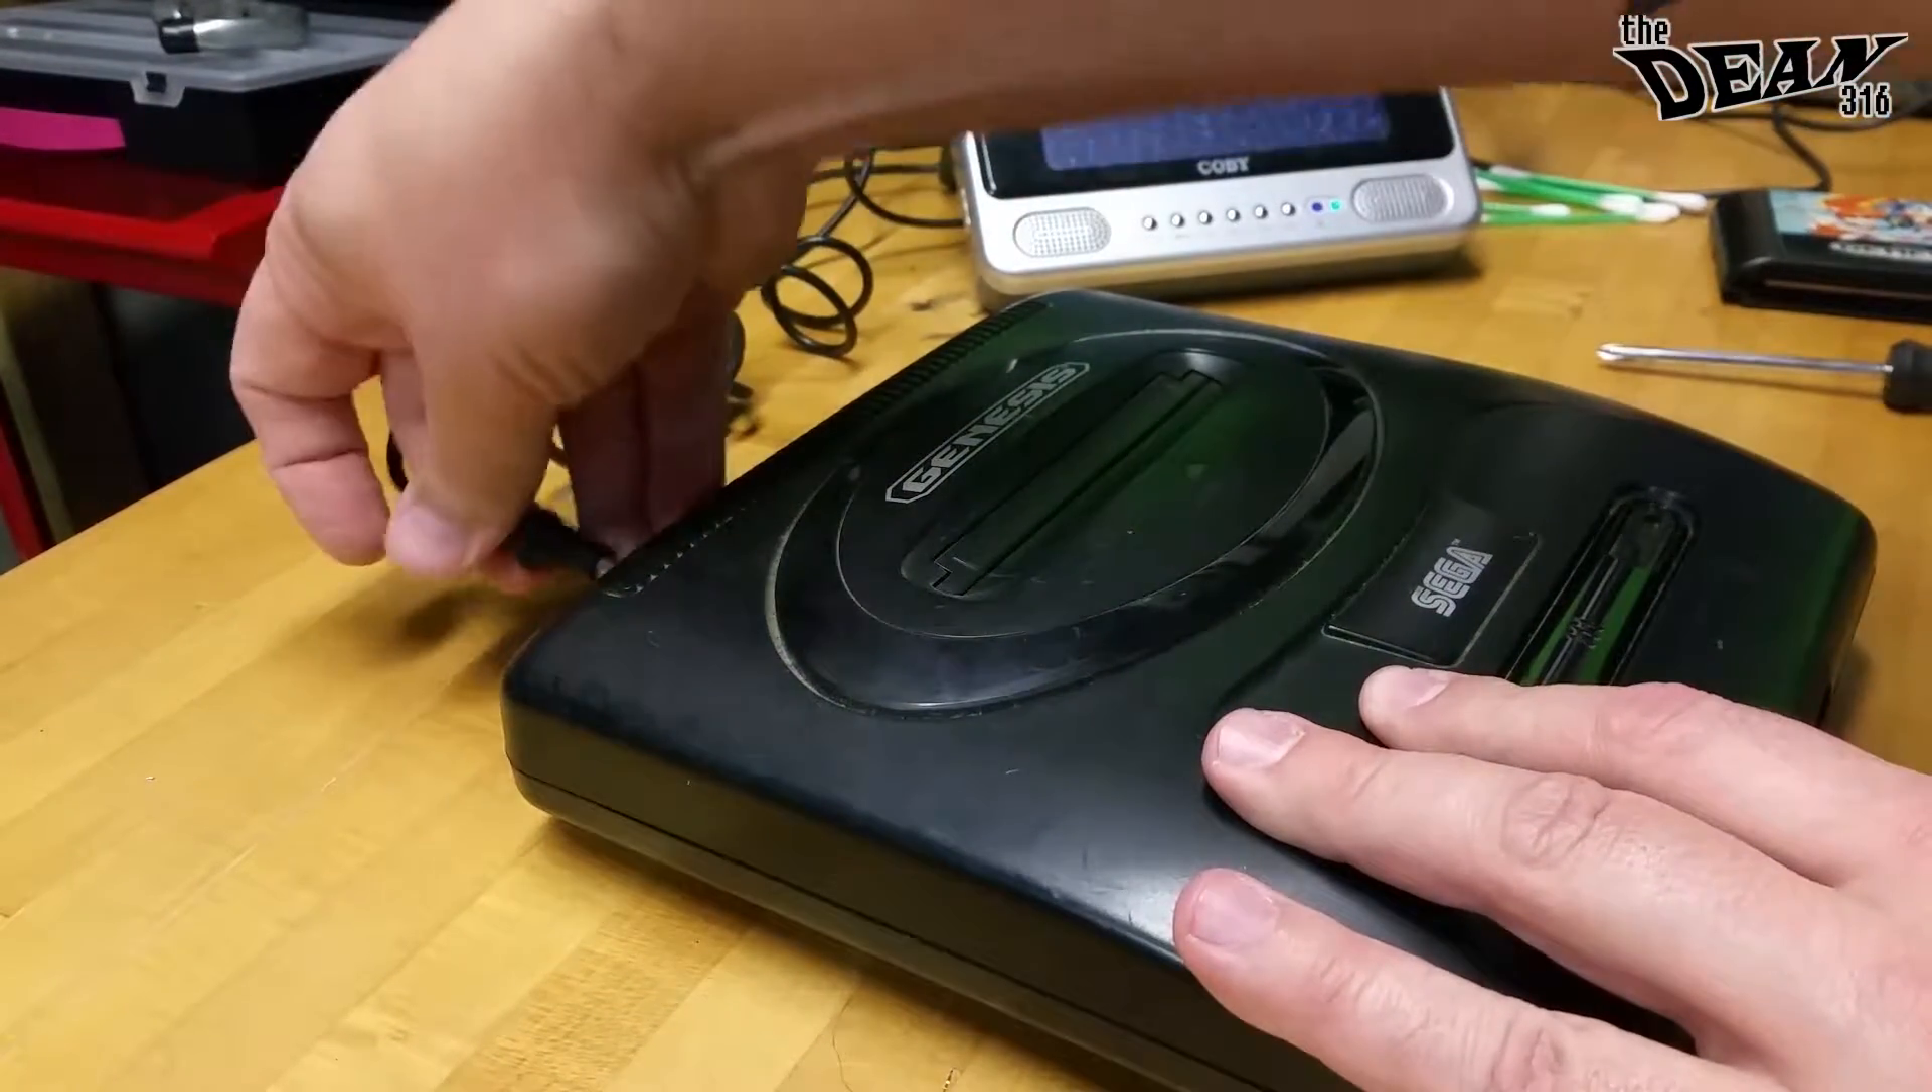So, last step's complete. Genesis Model 2 reassembled.